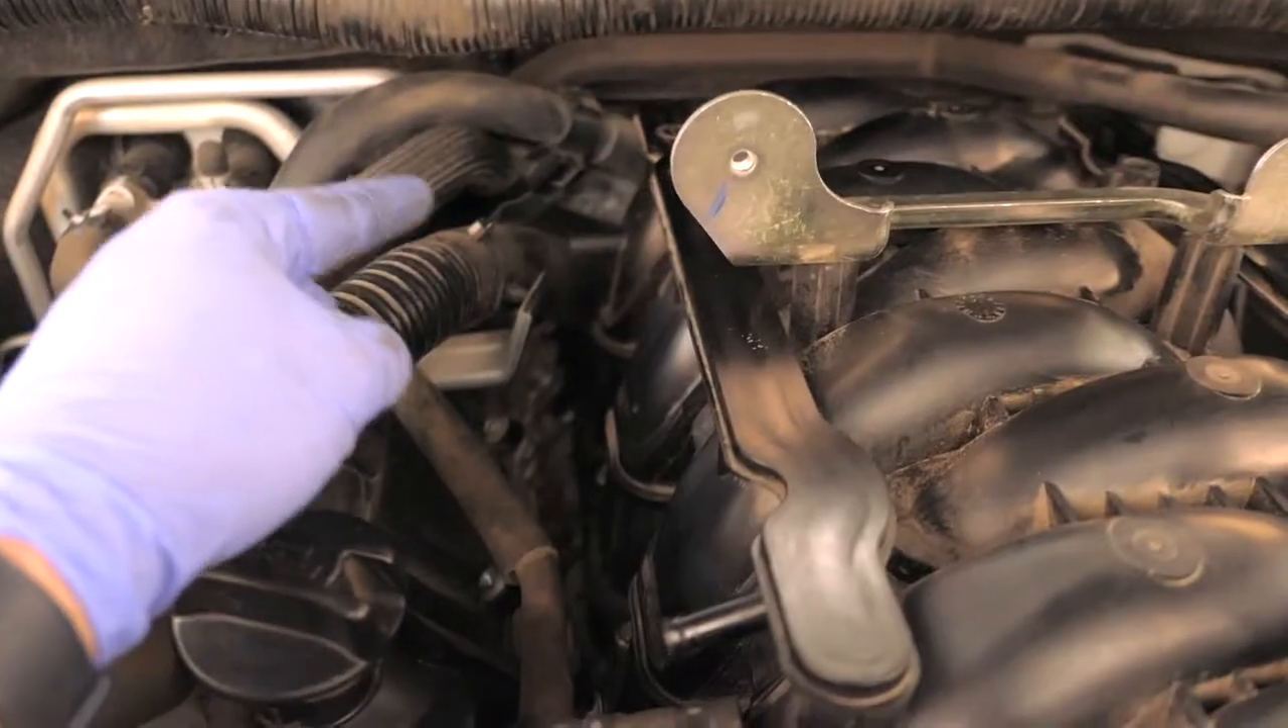The manifold is back on.